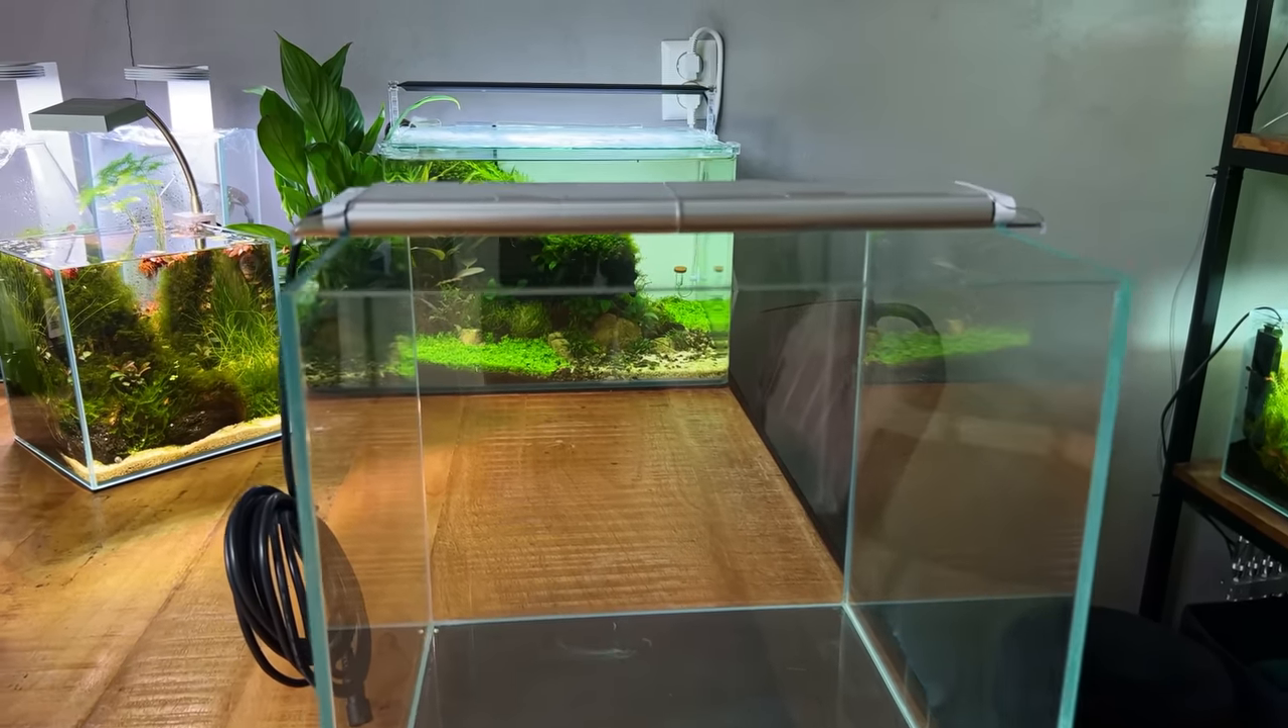Here we have the light on top of 30 centimeter cube i mean it fits but as you can see it's kind of sticking out a little bit.